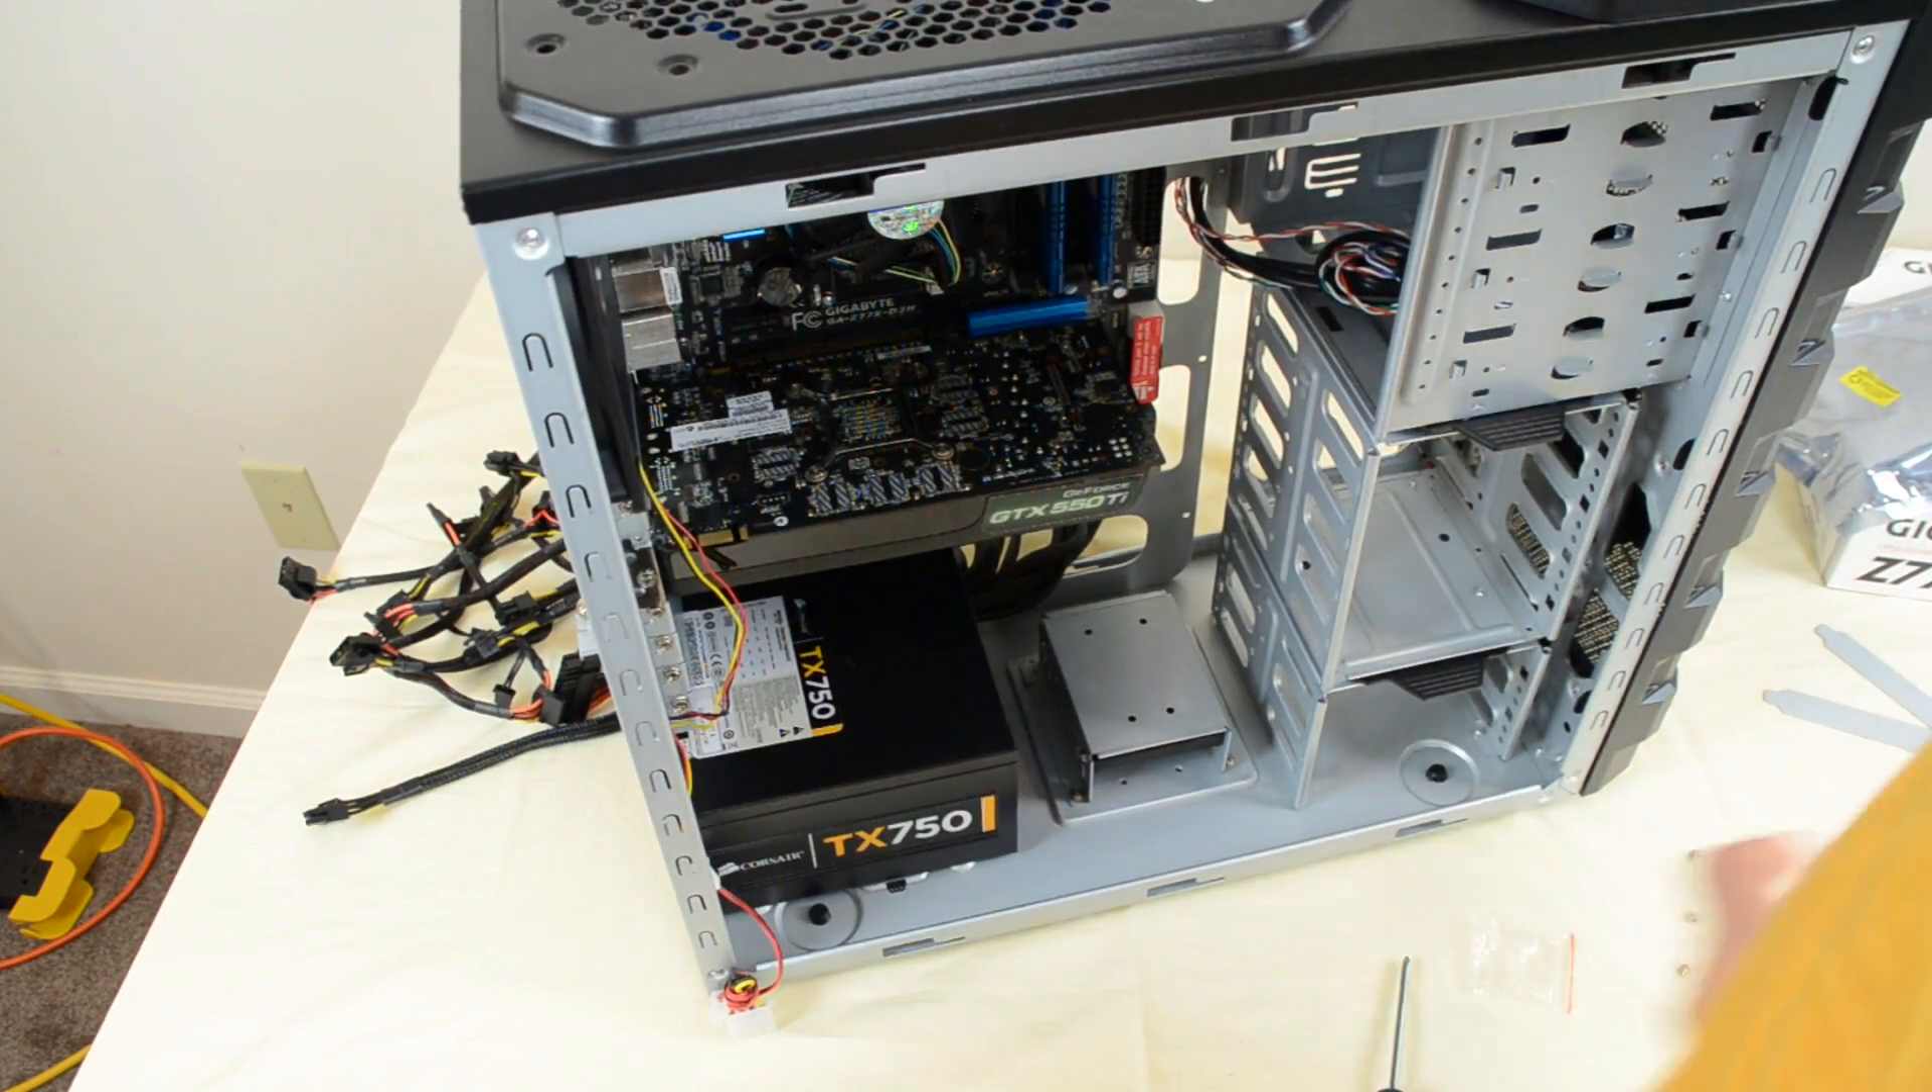Right so our graphics card is installed and now we're going to go for our wi-fi card while we're at it.